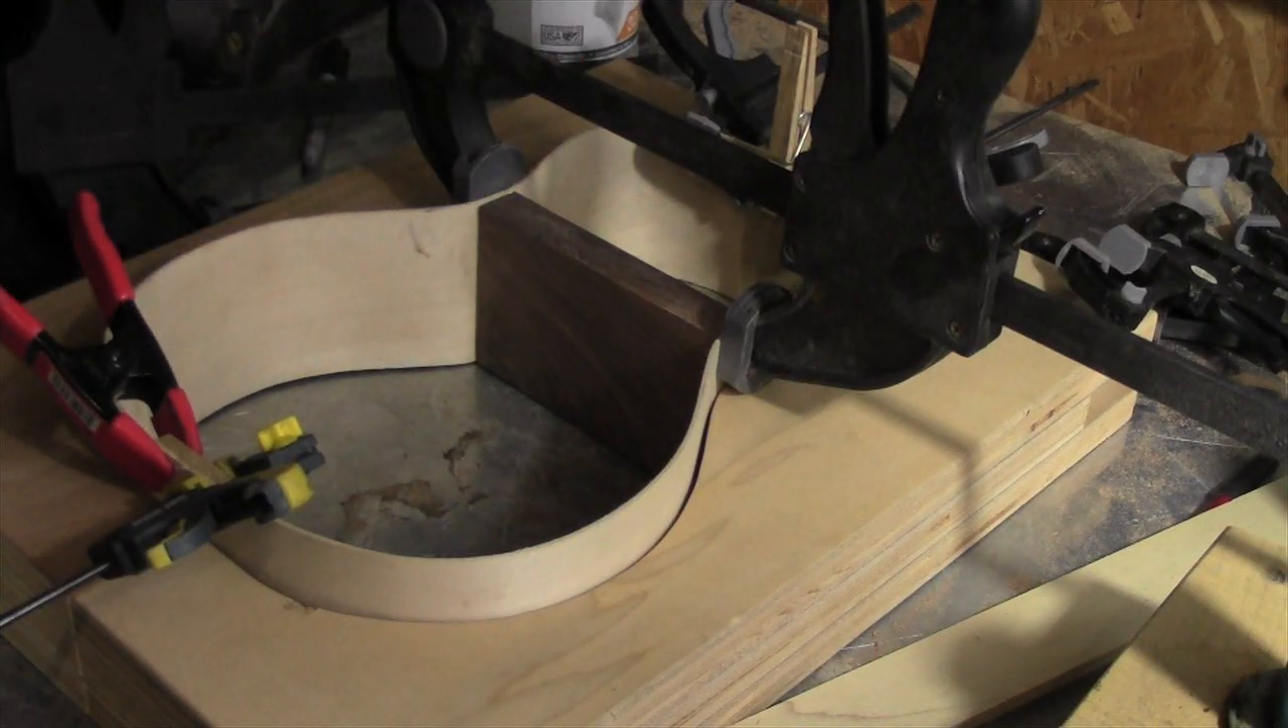I just glued in this block here at the waist.